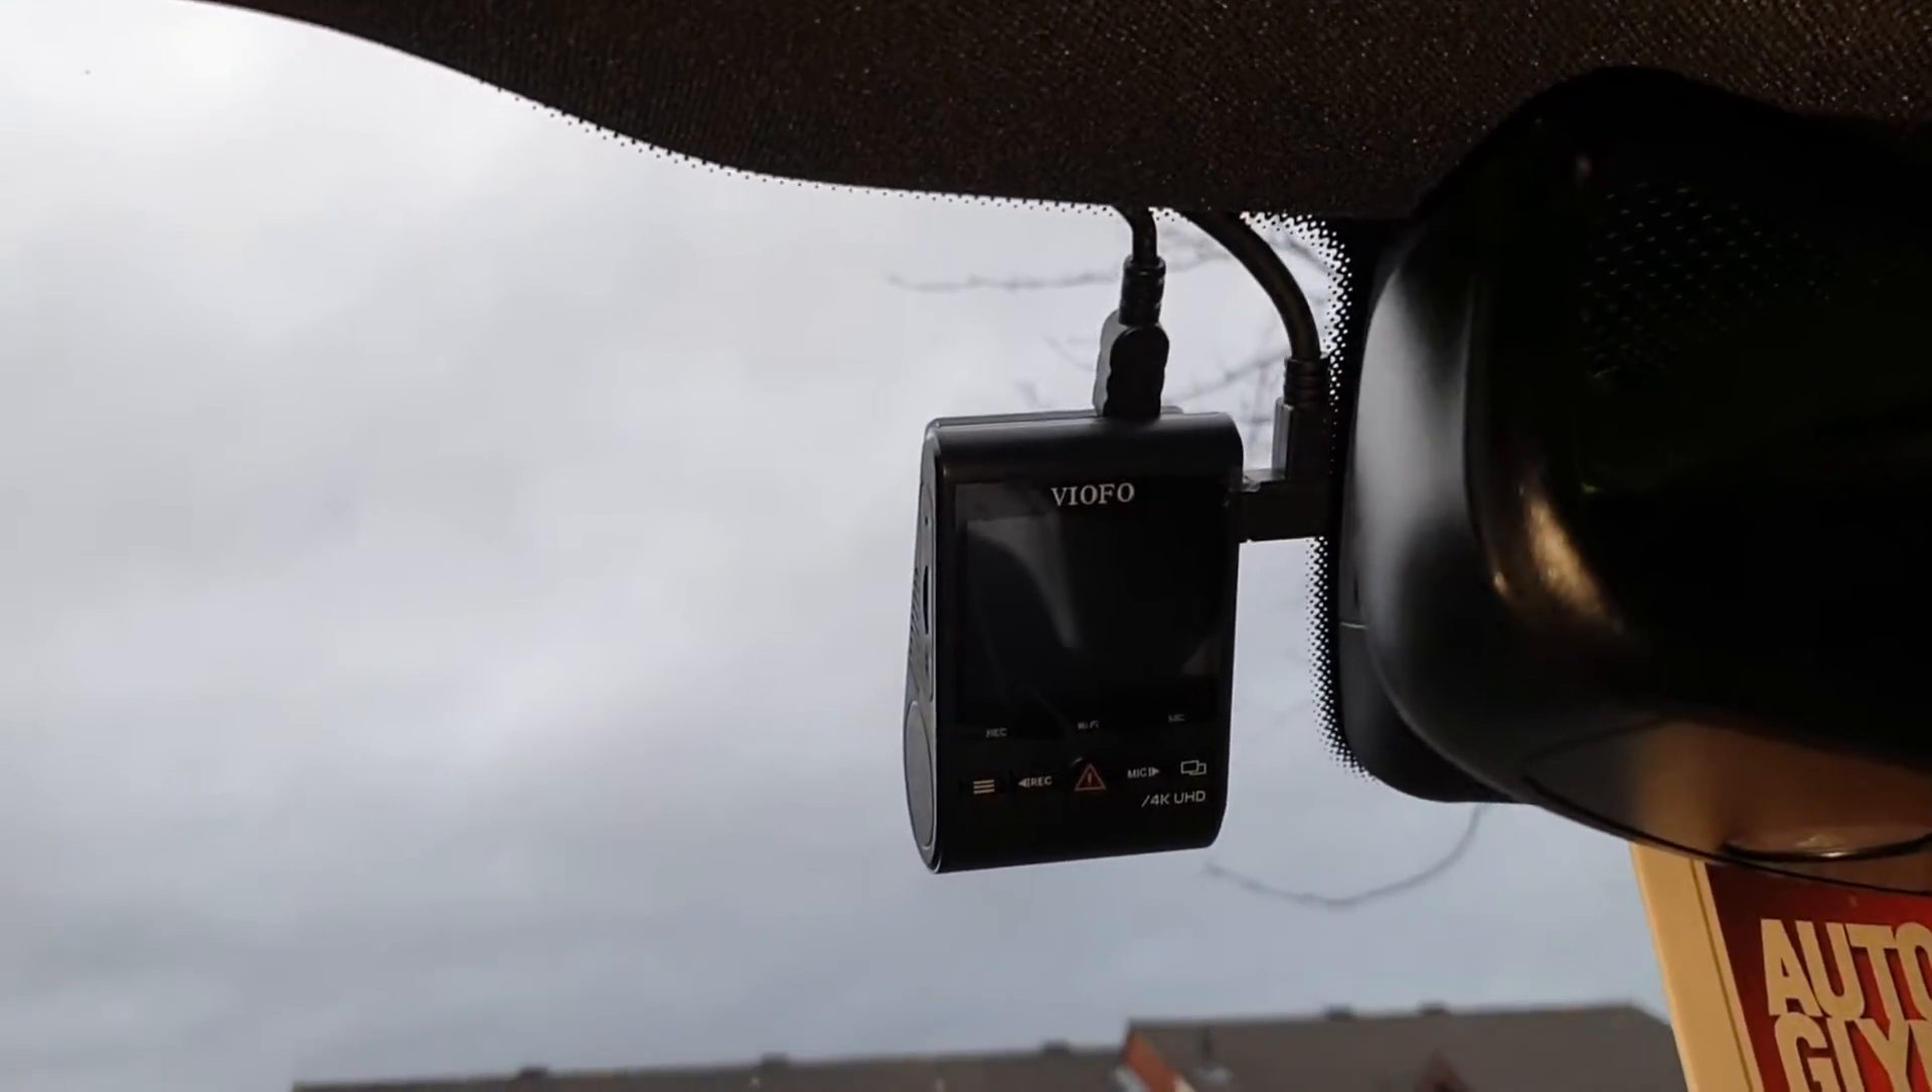So the cam is now fully installed.